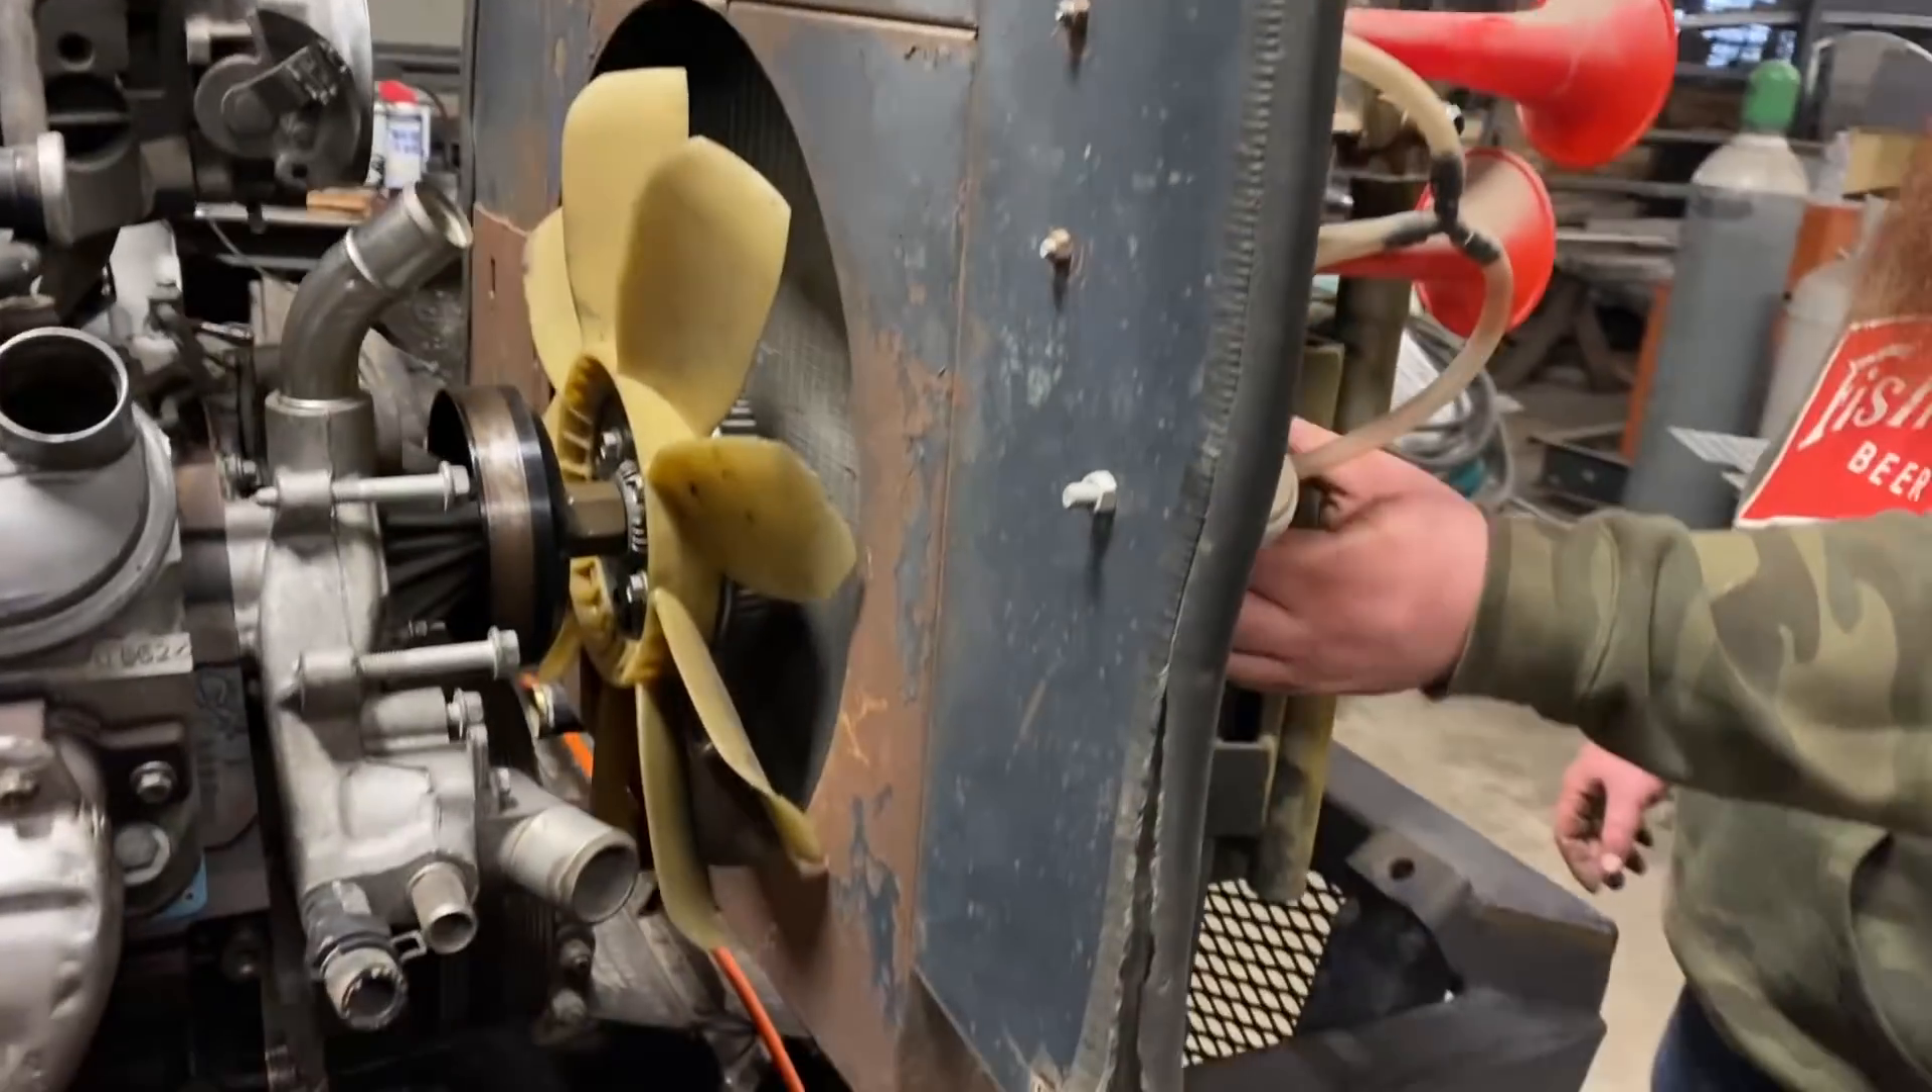But now we've got the fan shroud in place, which also acts as the top frame support for the hood.